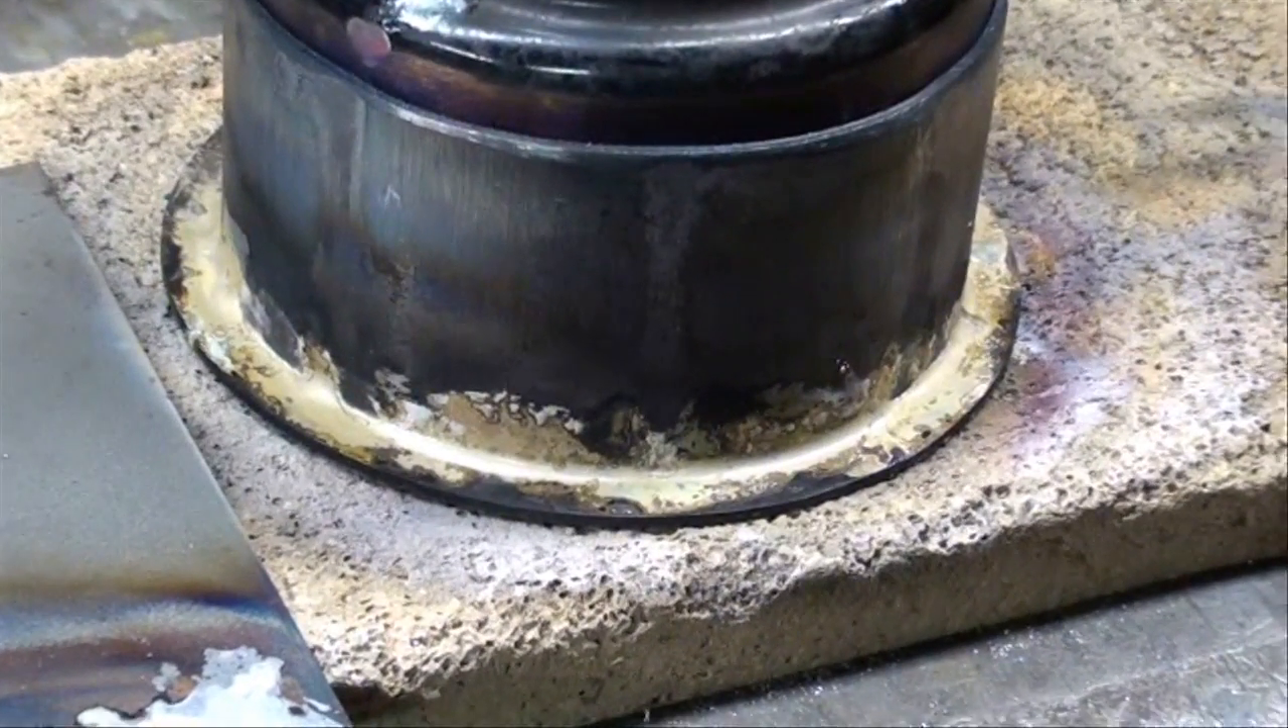I think I have successfully silver soldered the base on.